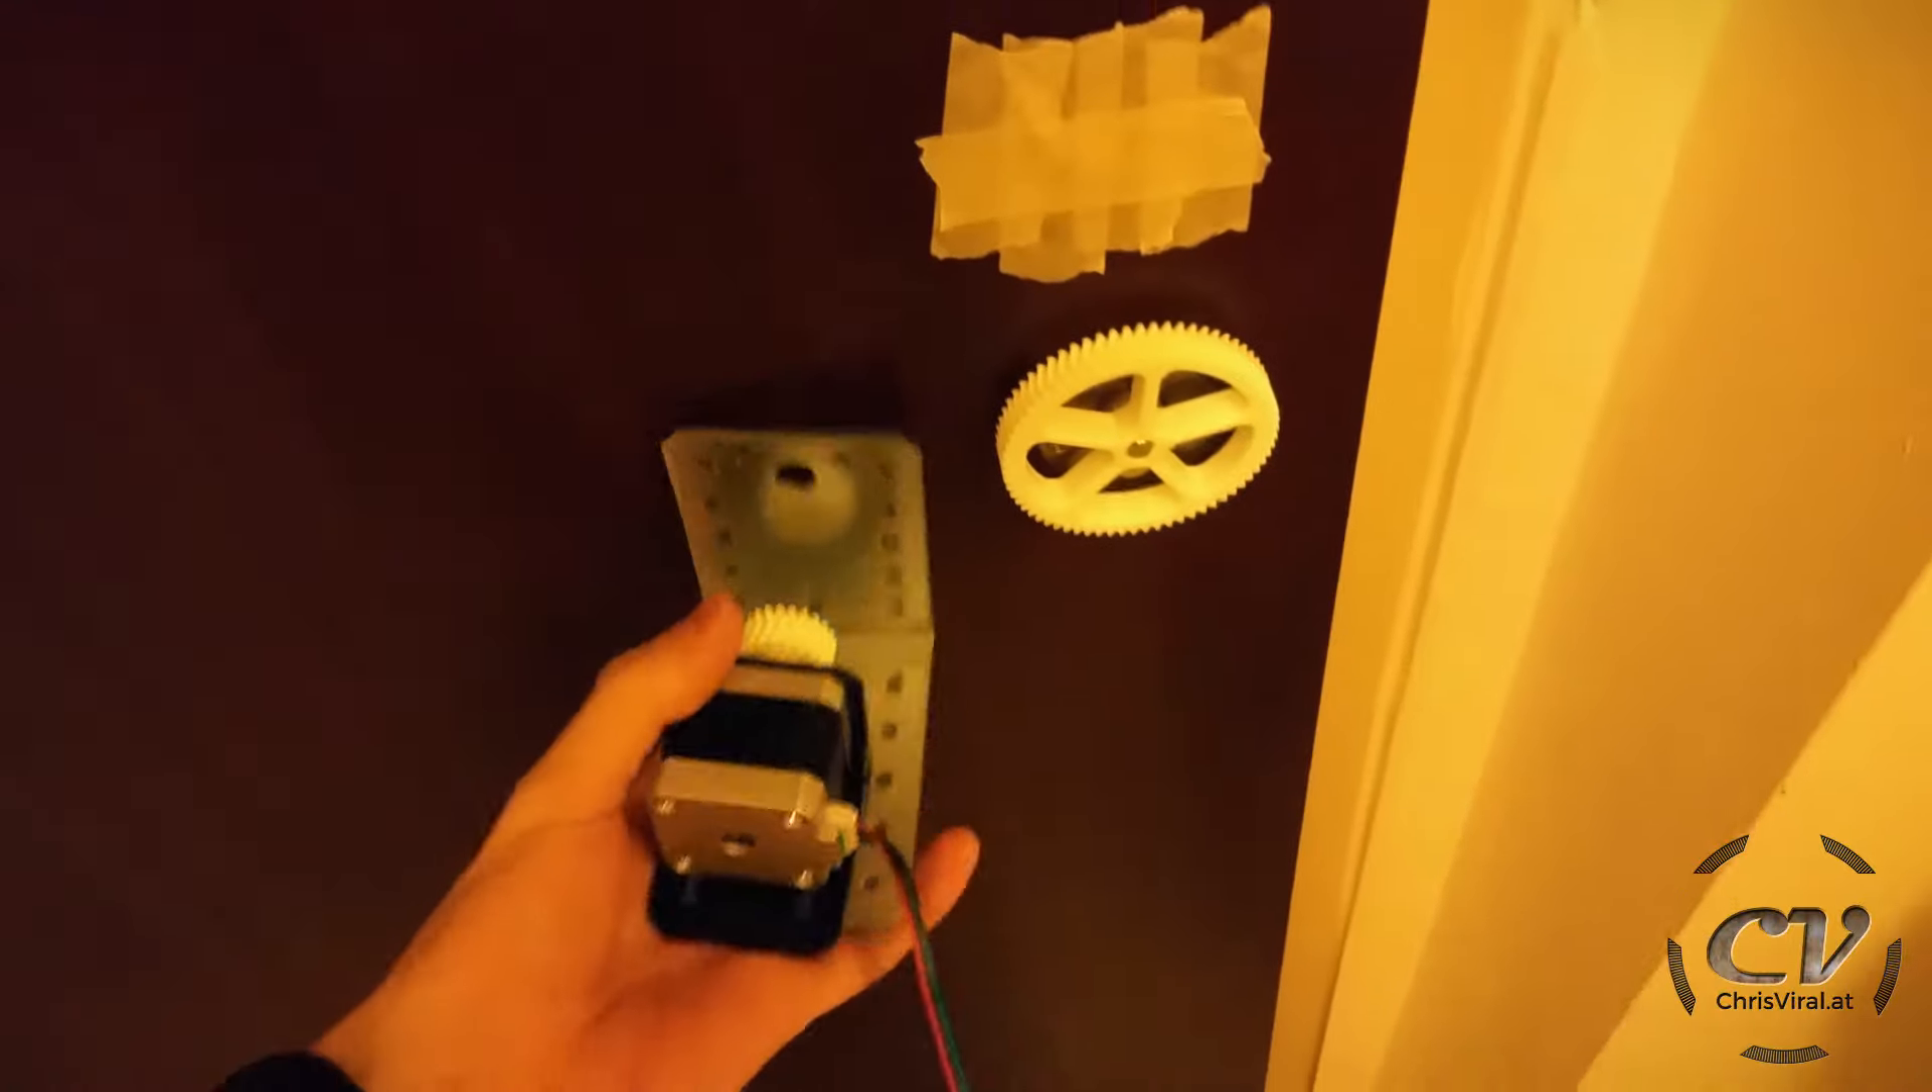And now, I have a nice wheel on my door!